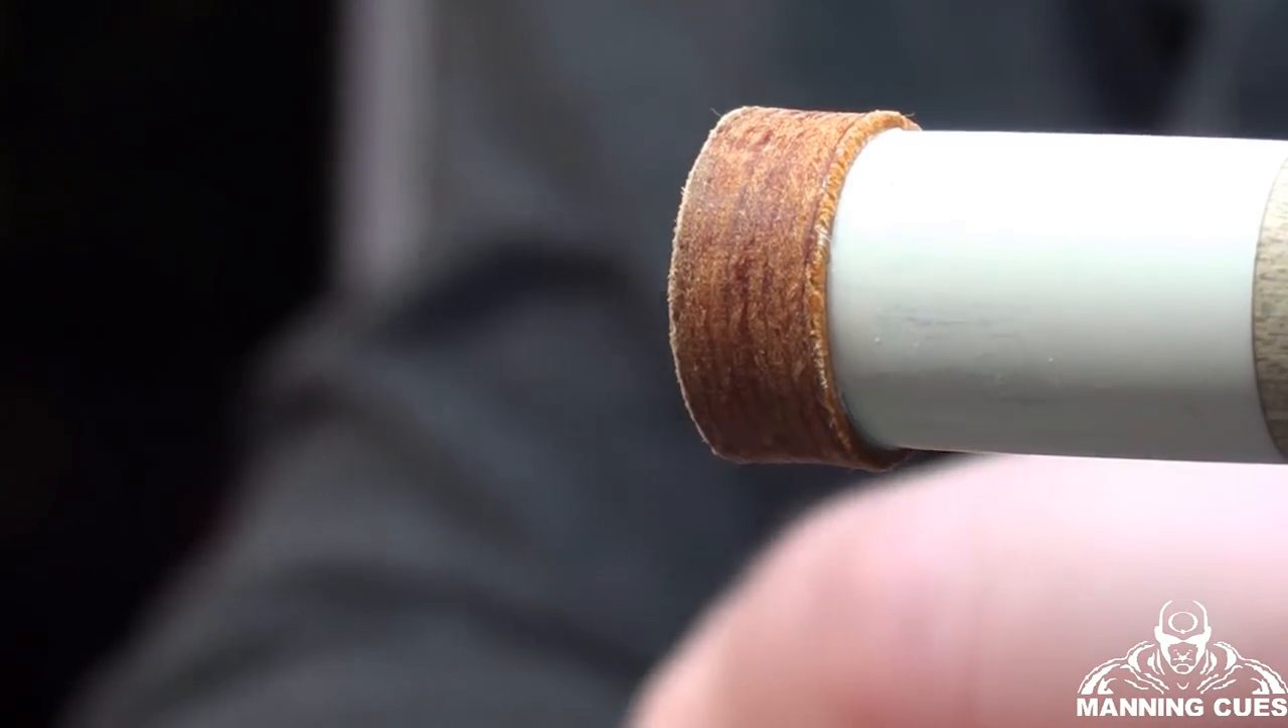So right now you can kind of see that the tip is bigger than the ferrule. And it is all the way around.